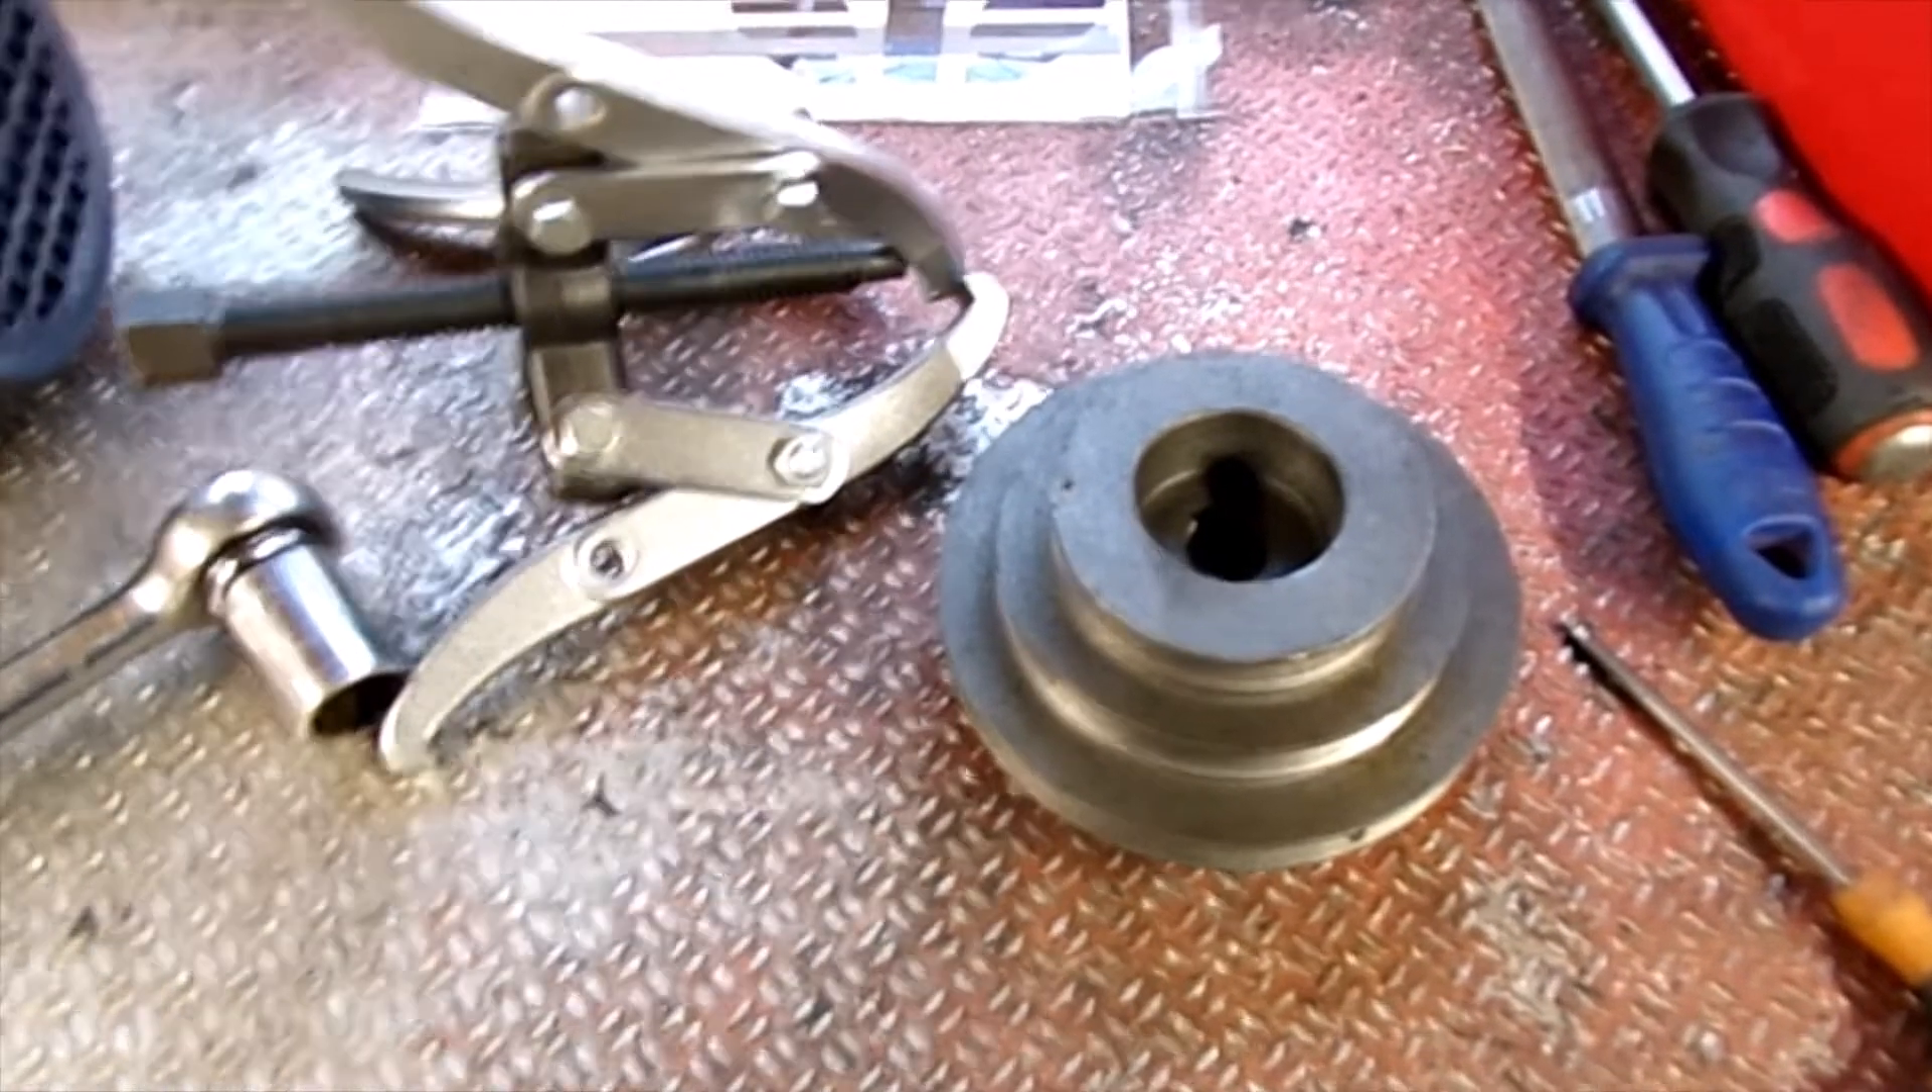Right, so that's the old pulley removed.